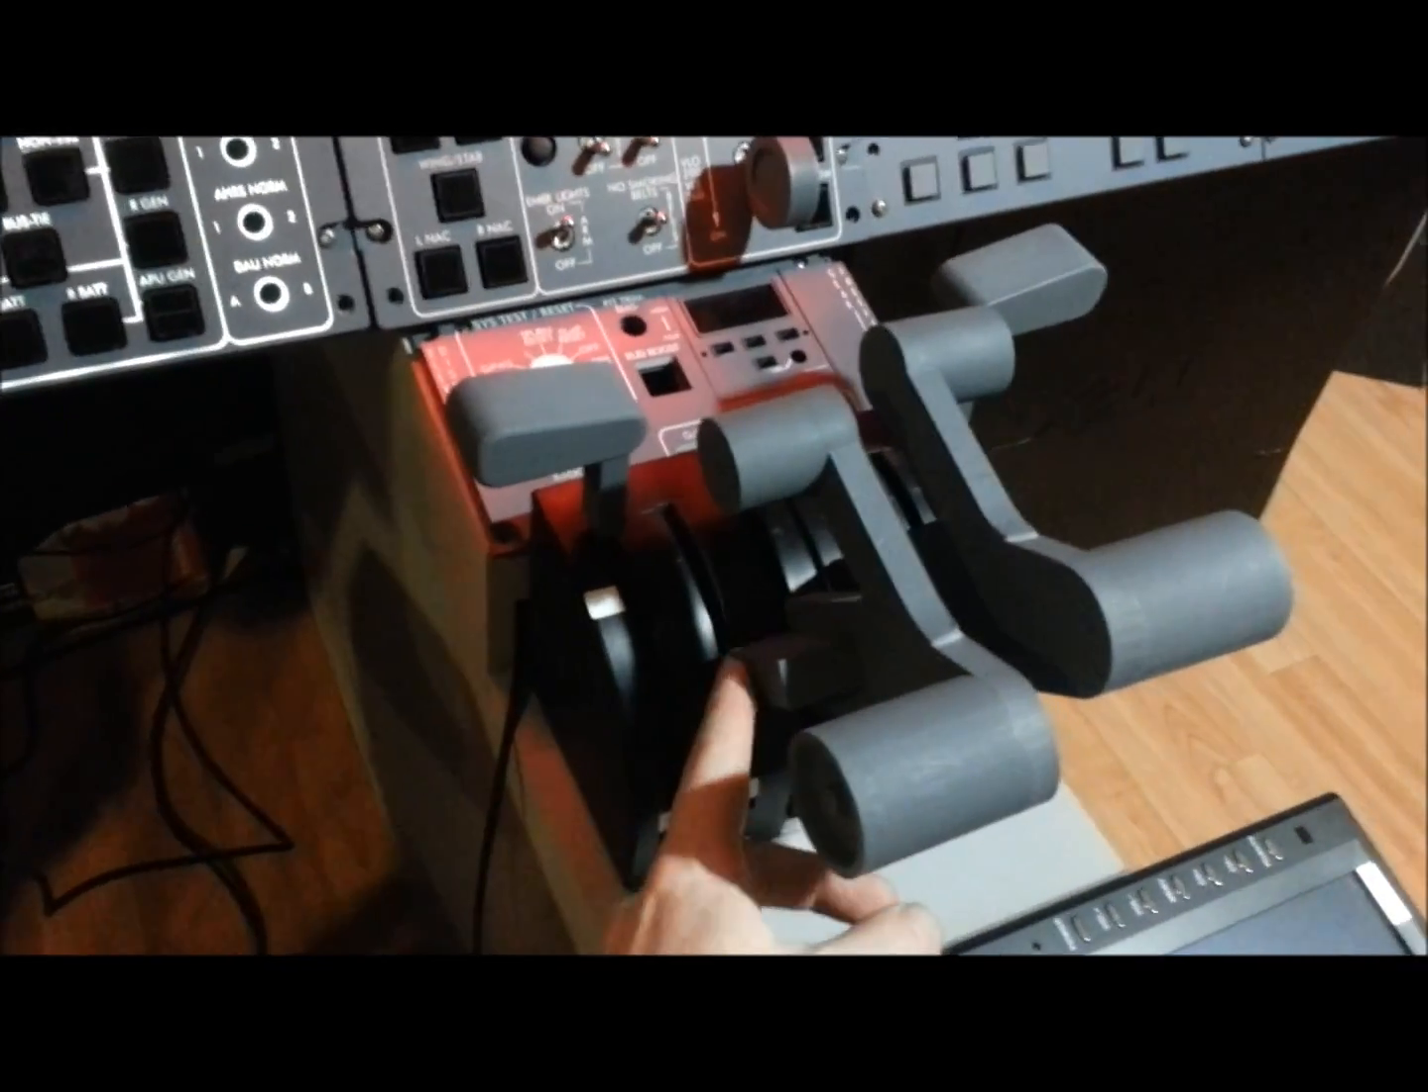I now have my levers, uh, attached.